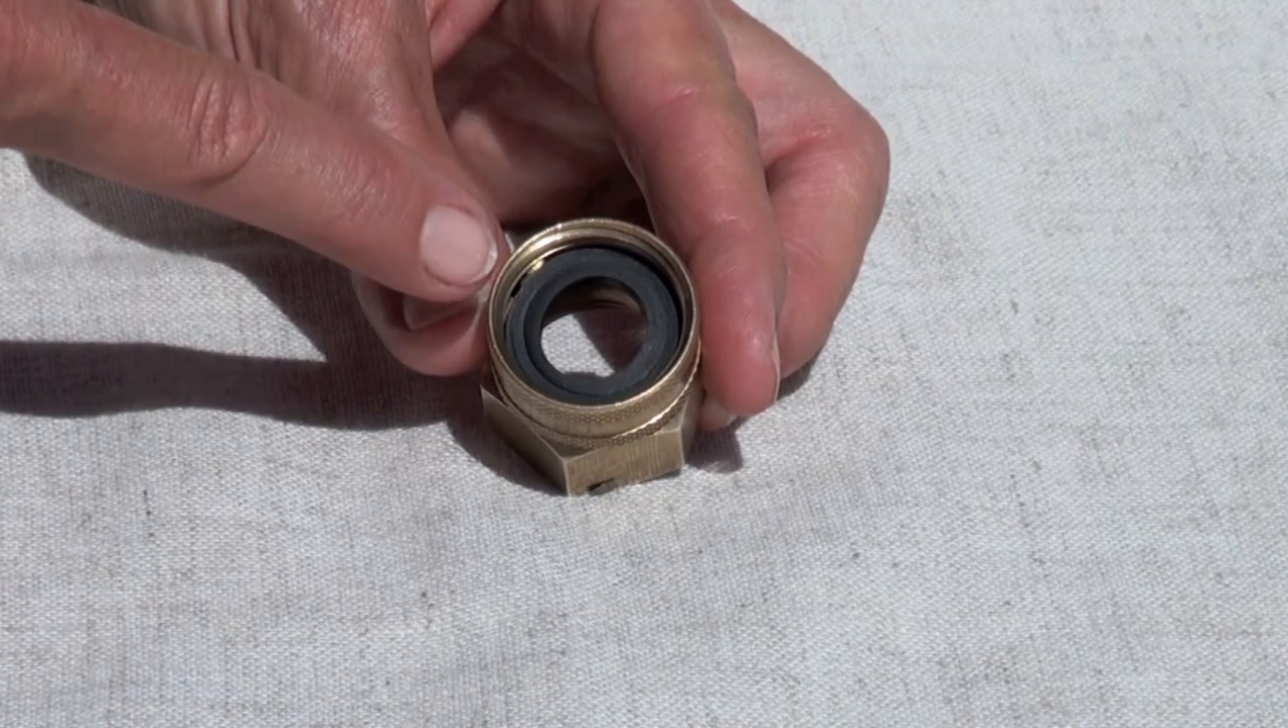Here at the top where the water comes in, you can see our washer in place.